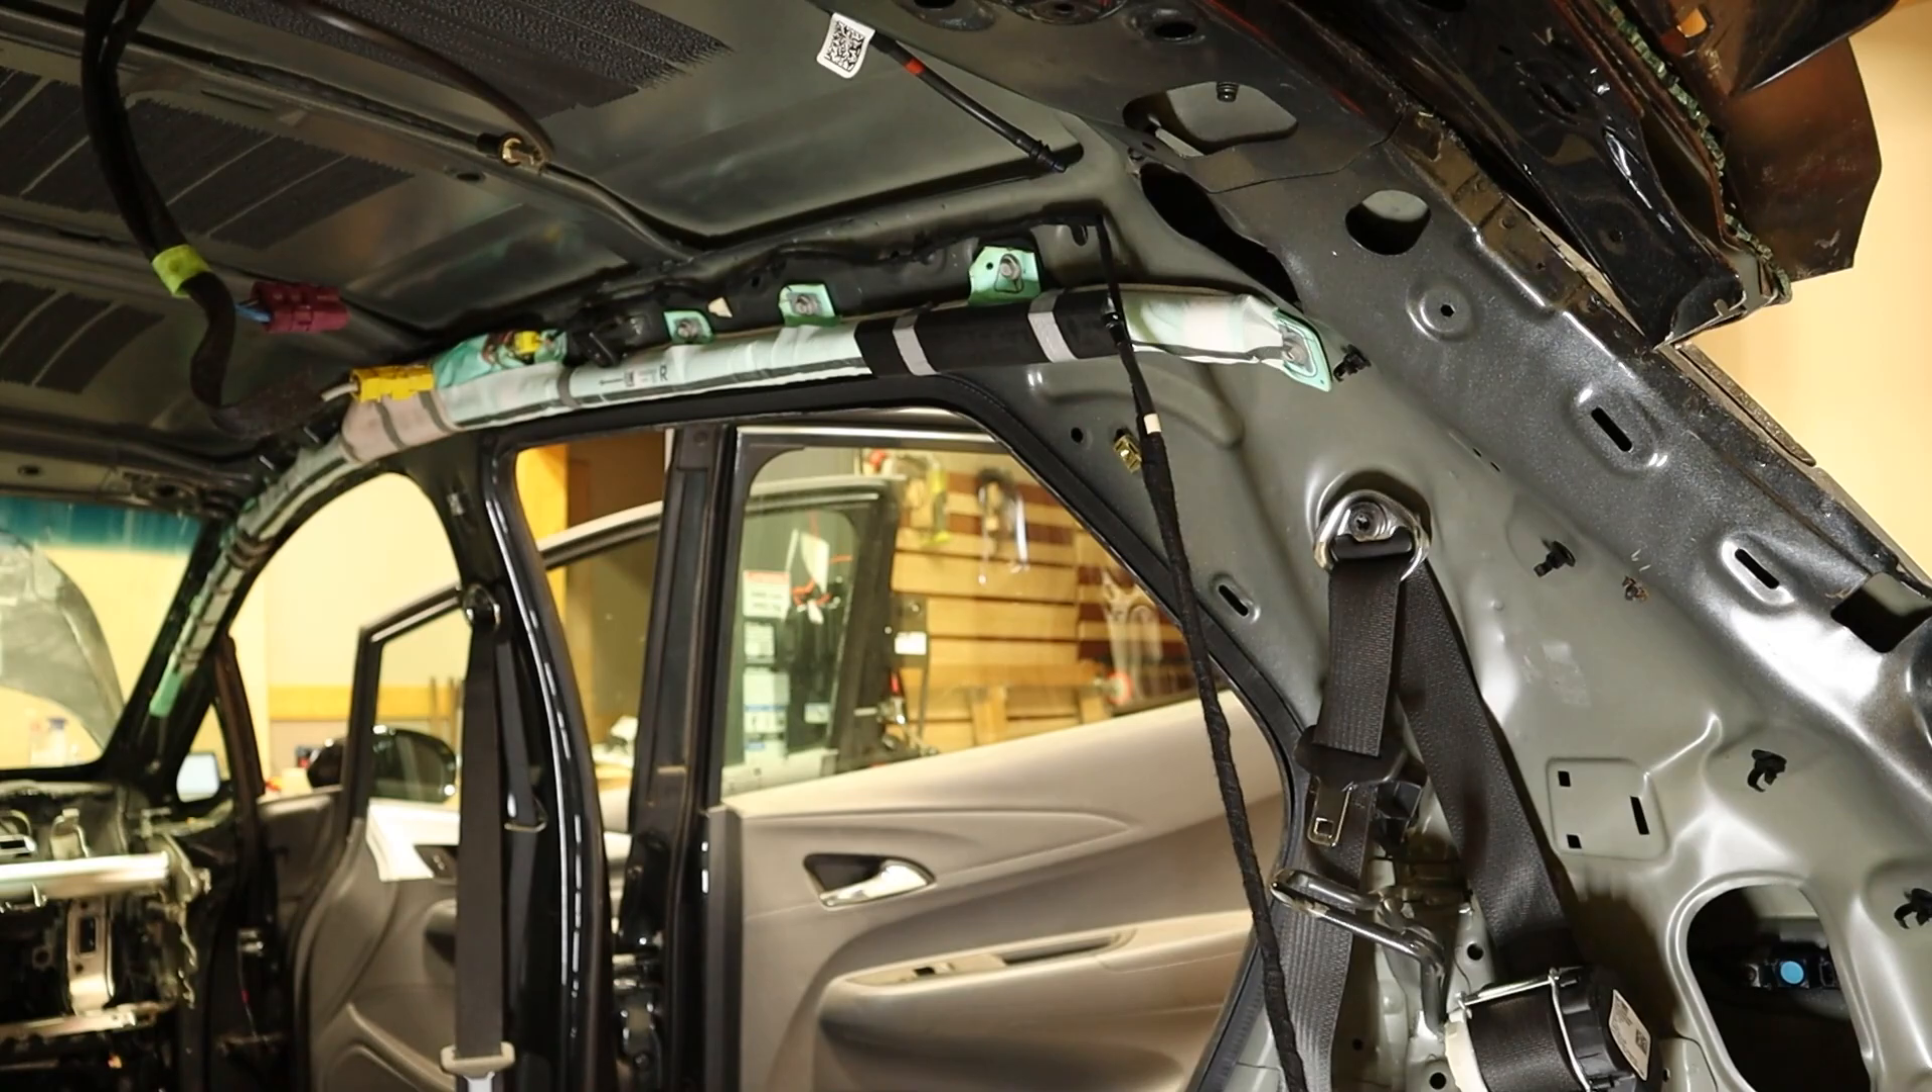With the headliner removed, I have access to the curtain airbags.